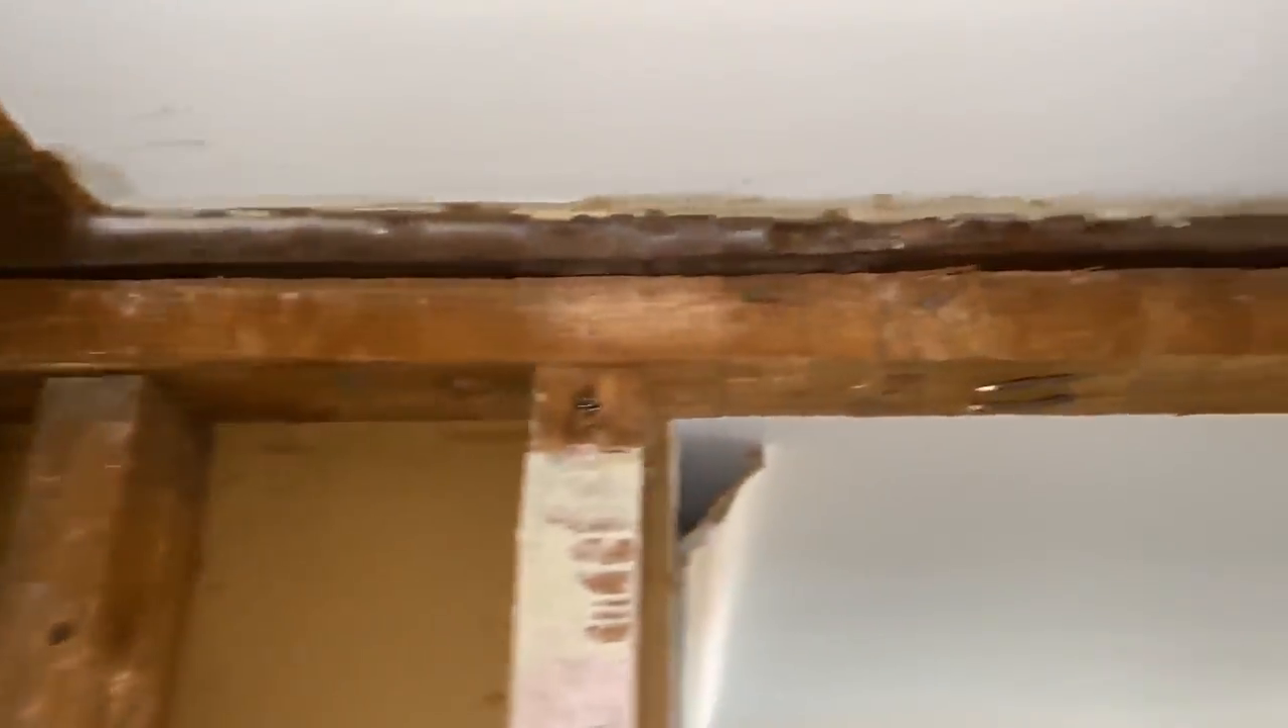But you can see this gap right here from this old wall.